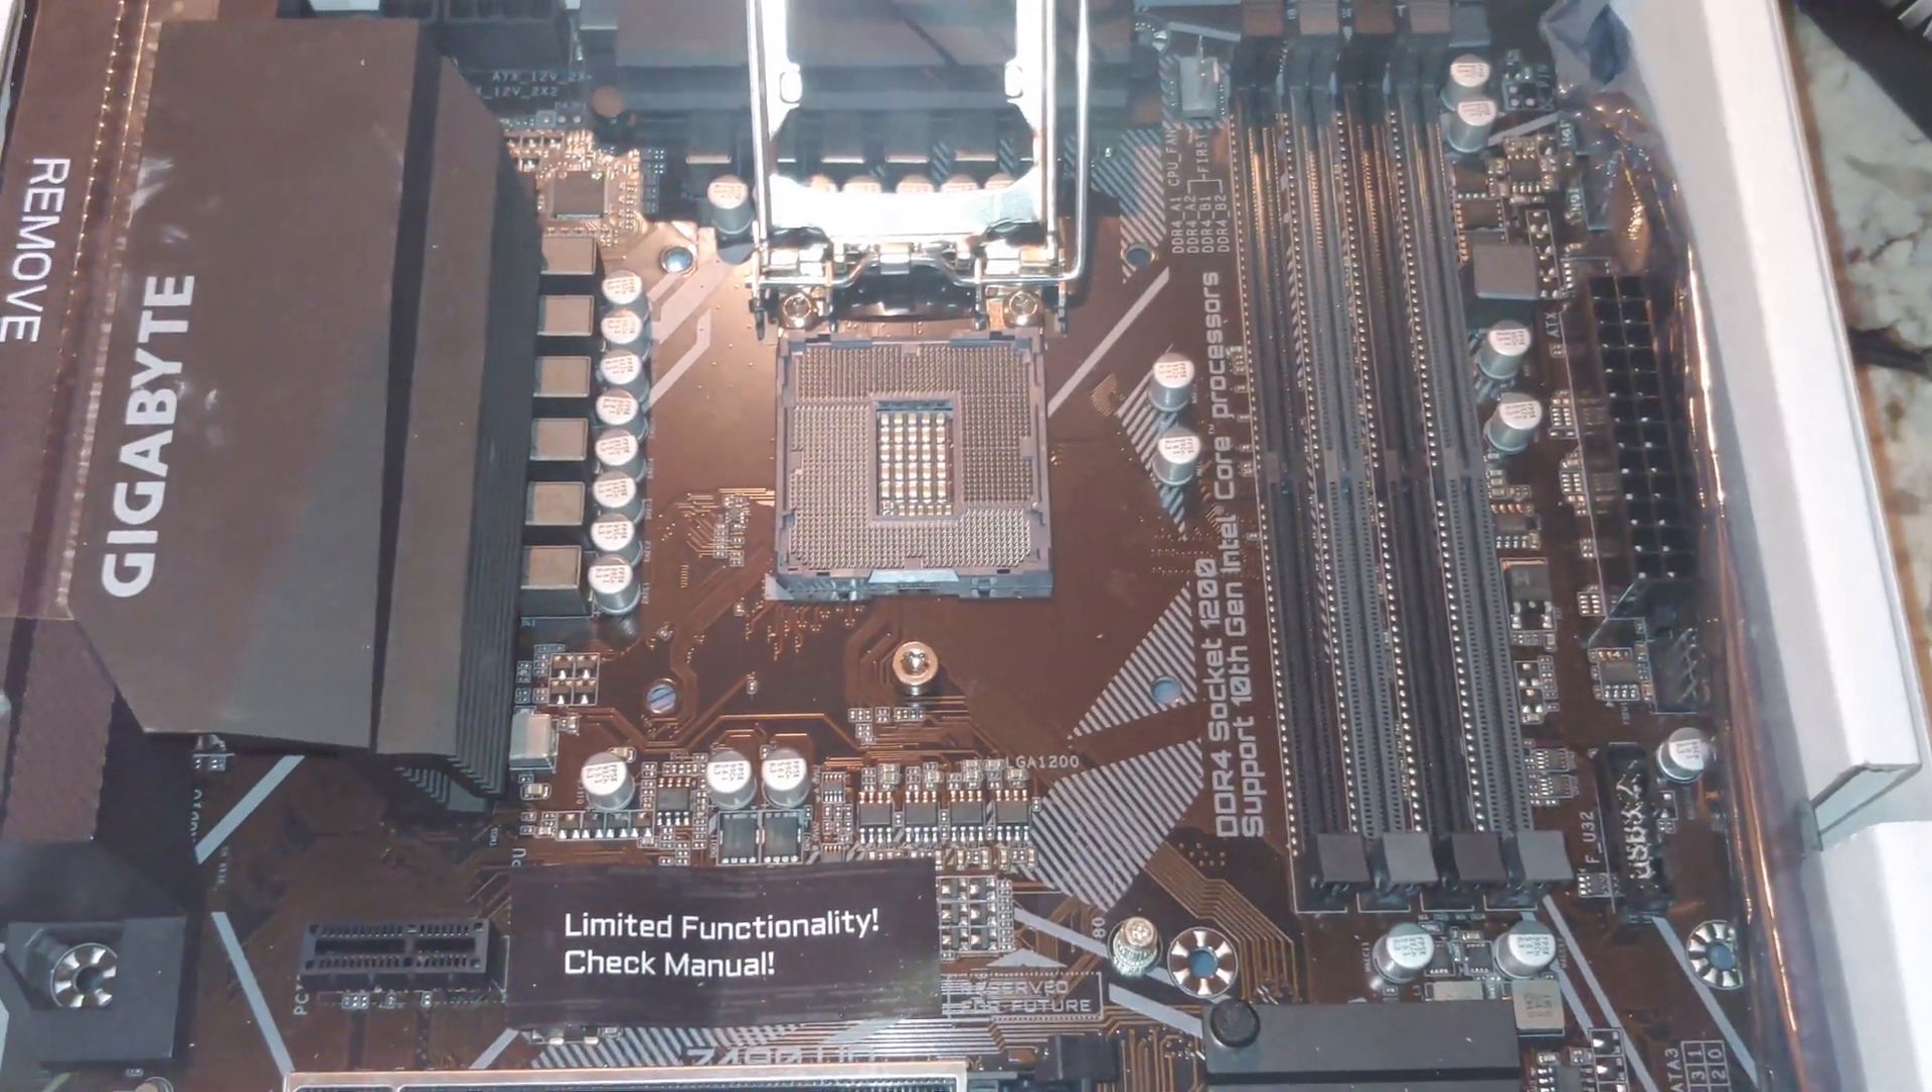All right, so there is the CPU is out.